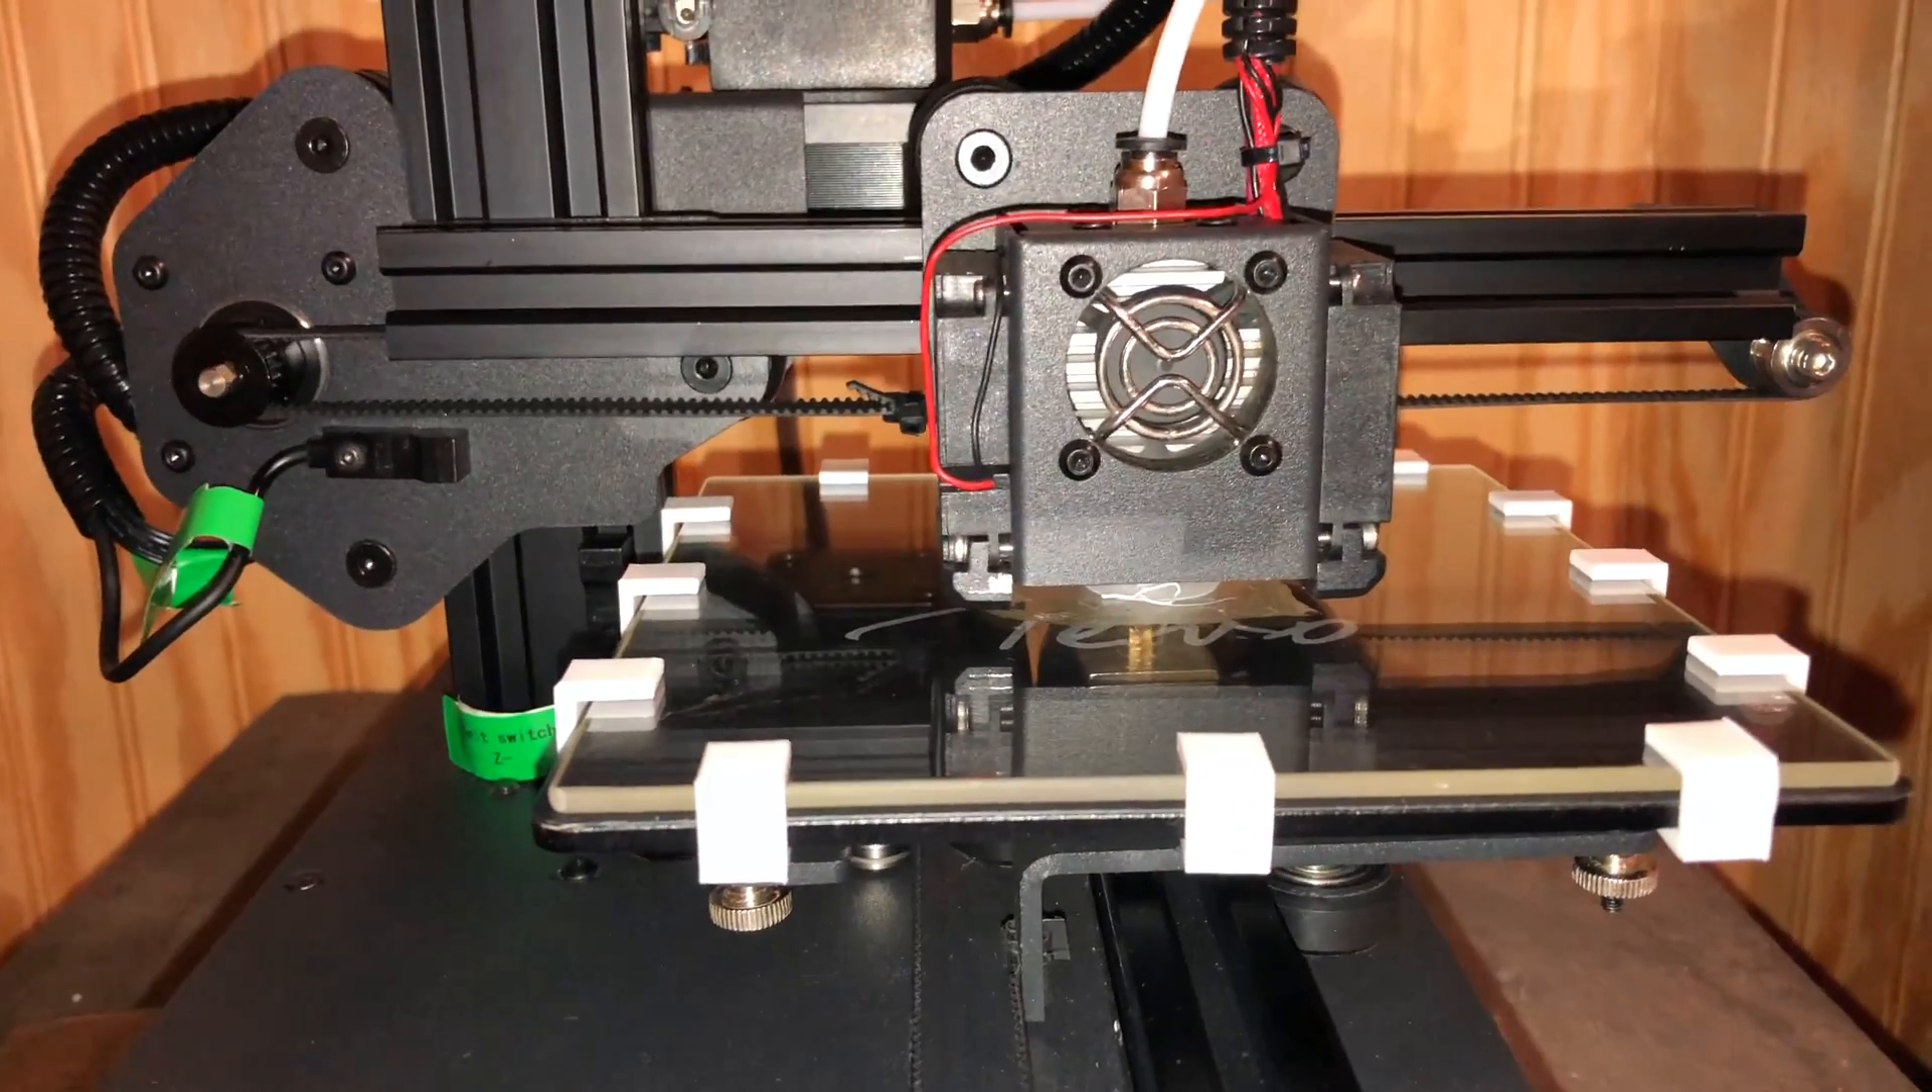All right, there are my new clips all installed.